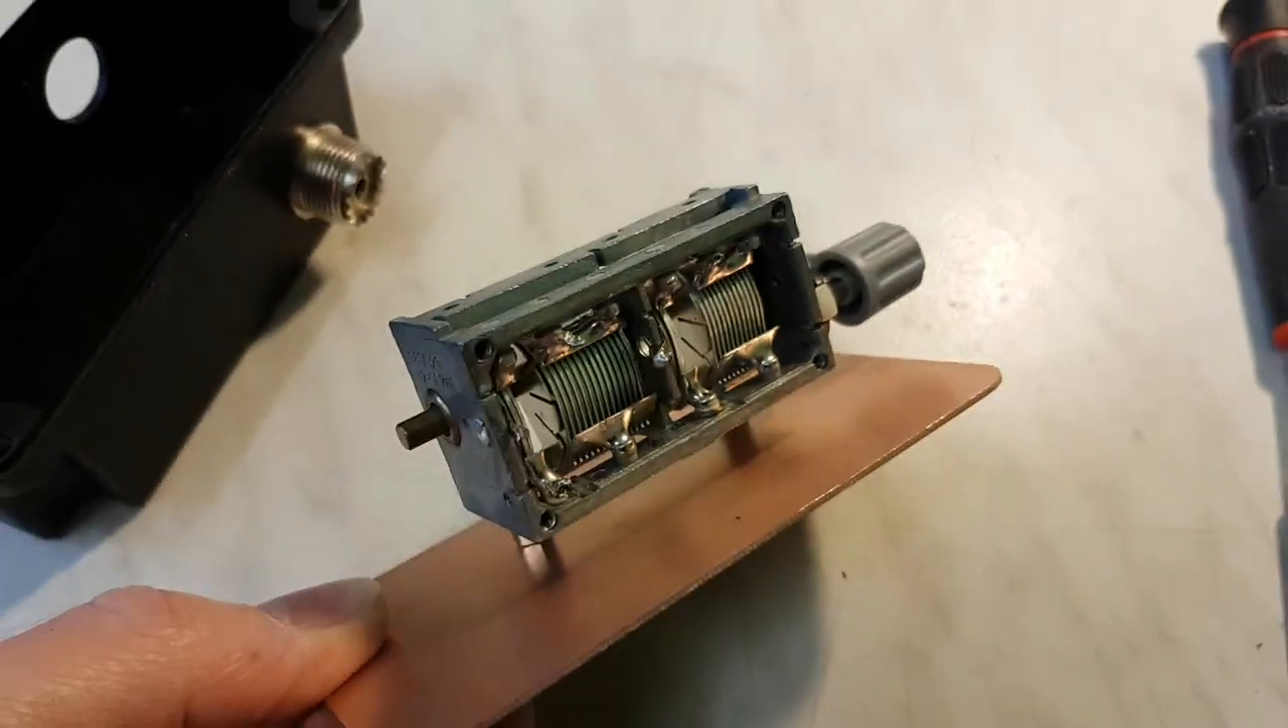Here on the PCB board is mounted capacitor.